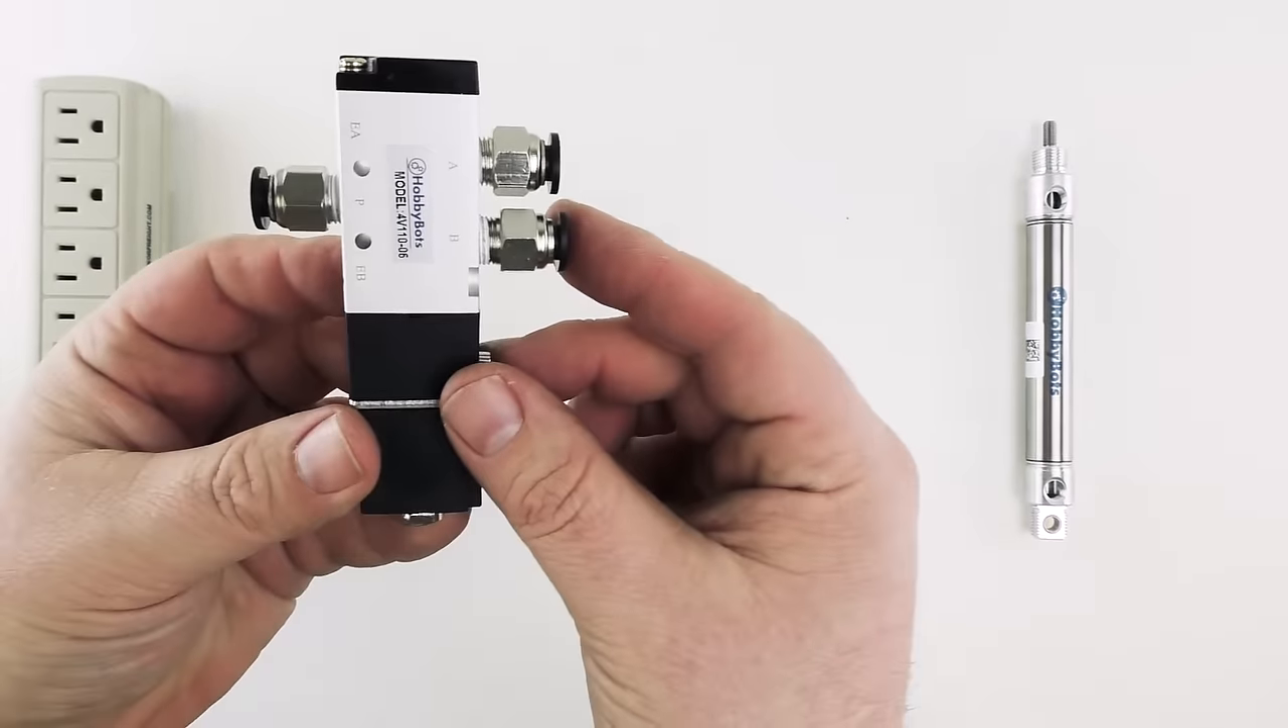Alright so those fittings are installed that's how we're going to get air into and out of the solenoid.